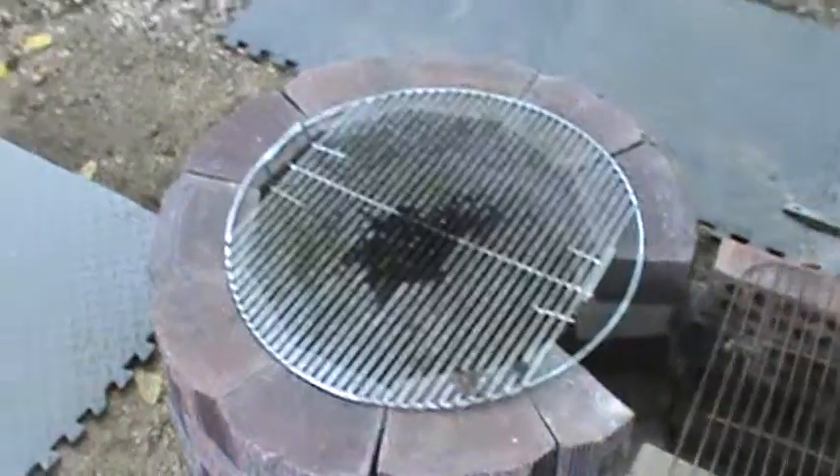I got lucky and found some blocks small enough that this grate would fit on top of them.